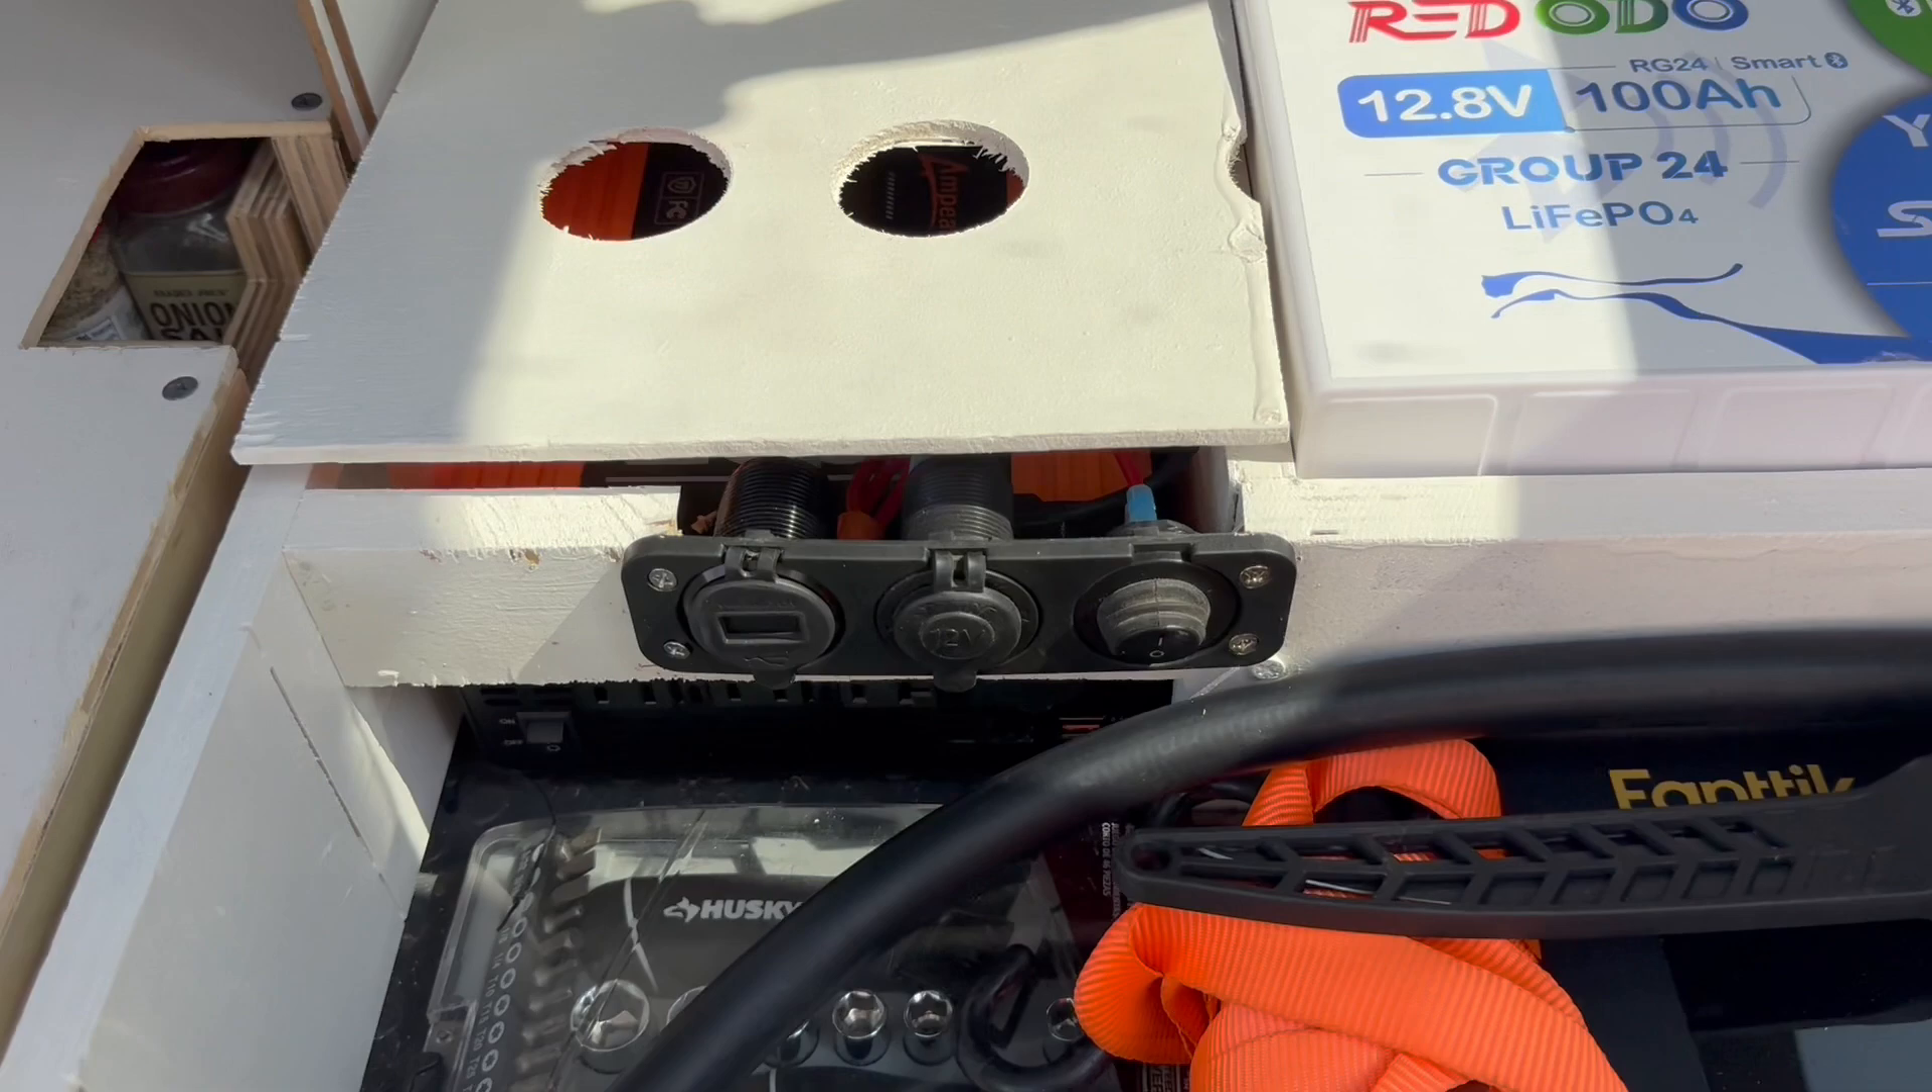All right, that's how everything looks put back into my storage area. You can see, I can still get to my power ports right down there.